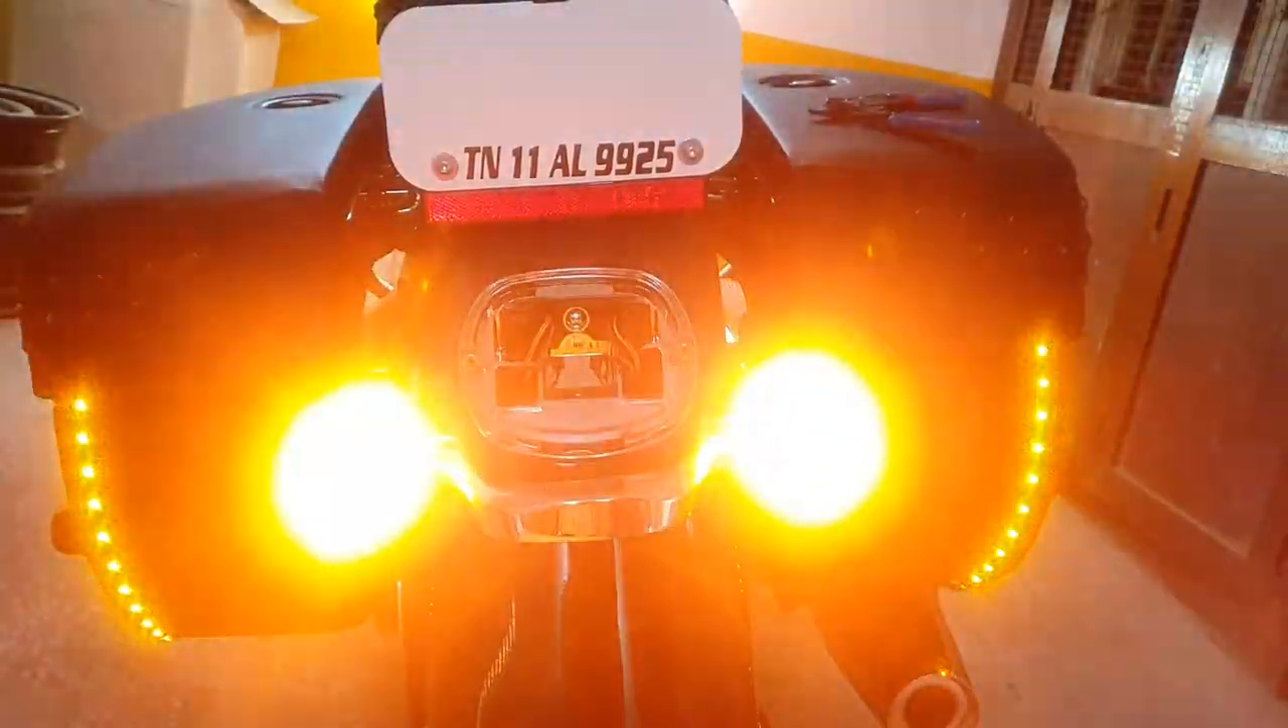We have just done the connections for the left and the right indicators so the LED bulbs are fixed there.